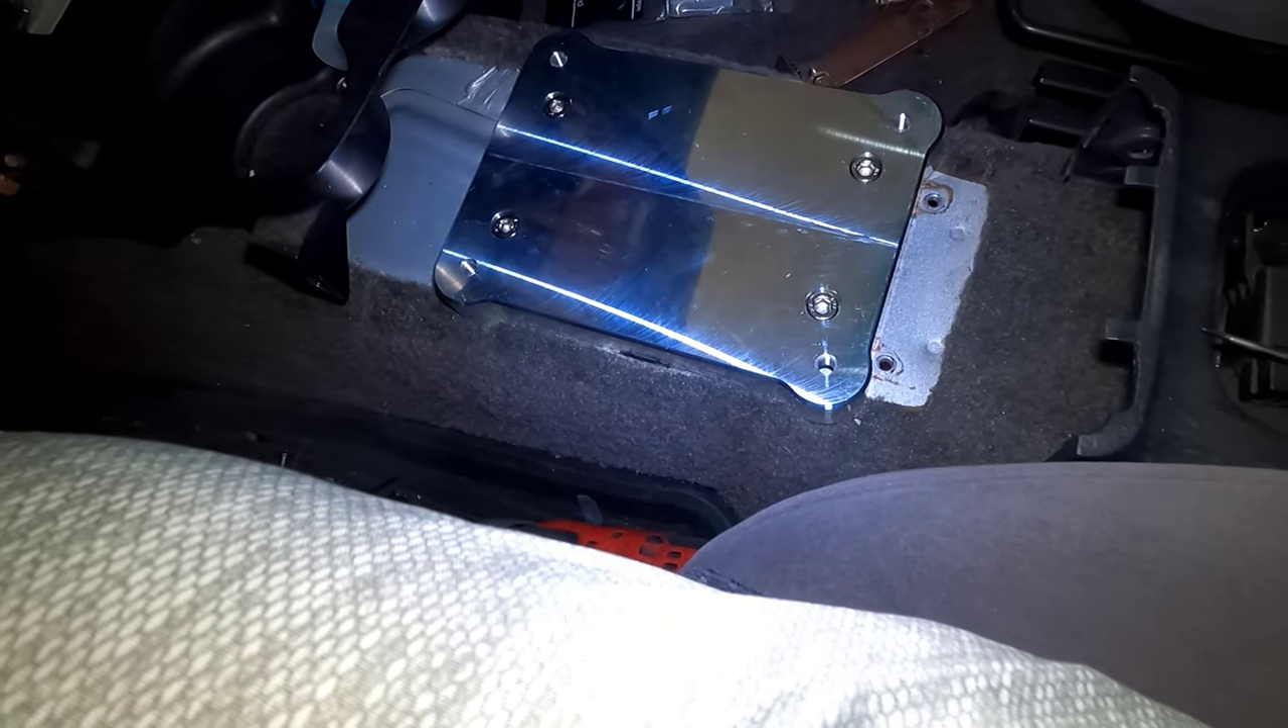We got our shifter plate on.